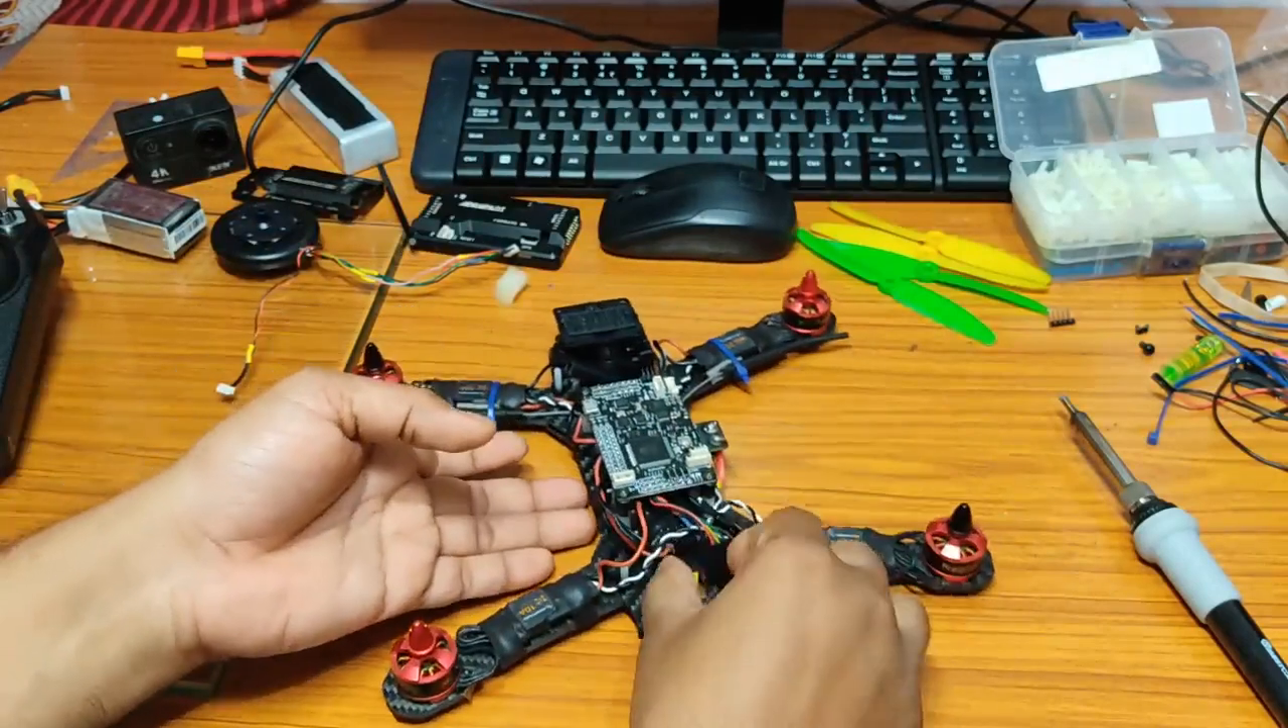Now the flight controller is attached.